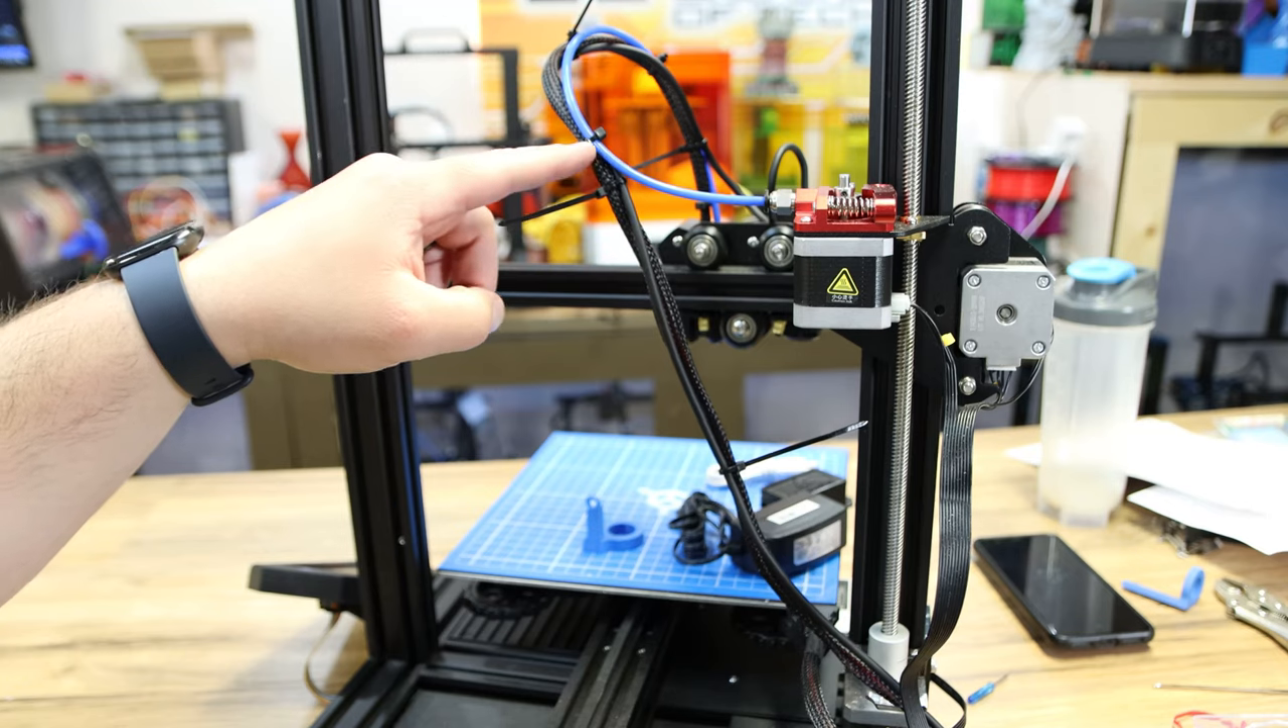Now we have our zip ties along here I did not zip tie around the bowden tube that was the one that was already there but you can see the ones I did are sticking out.